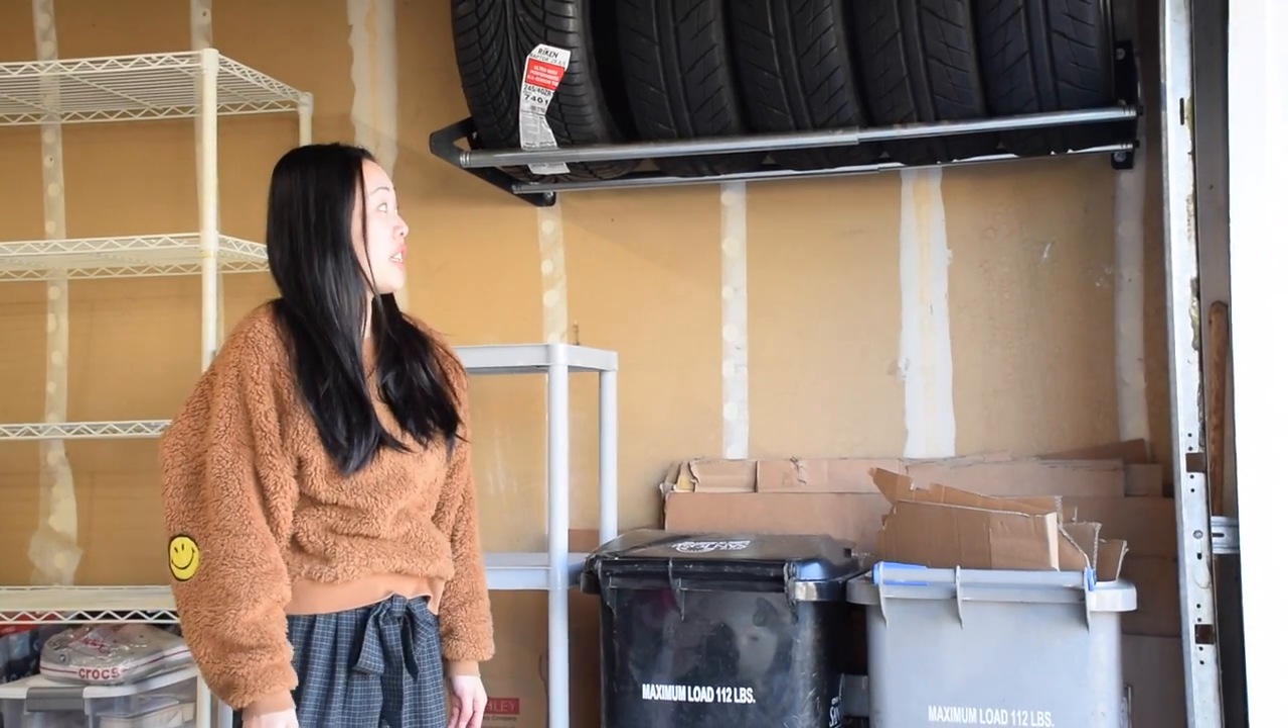So we're done with the tire rack install.